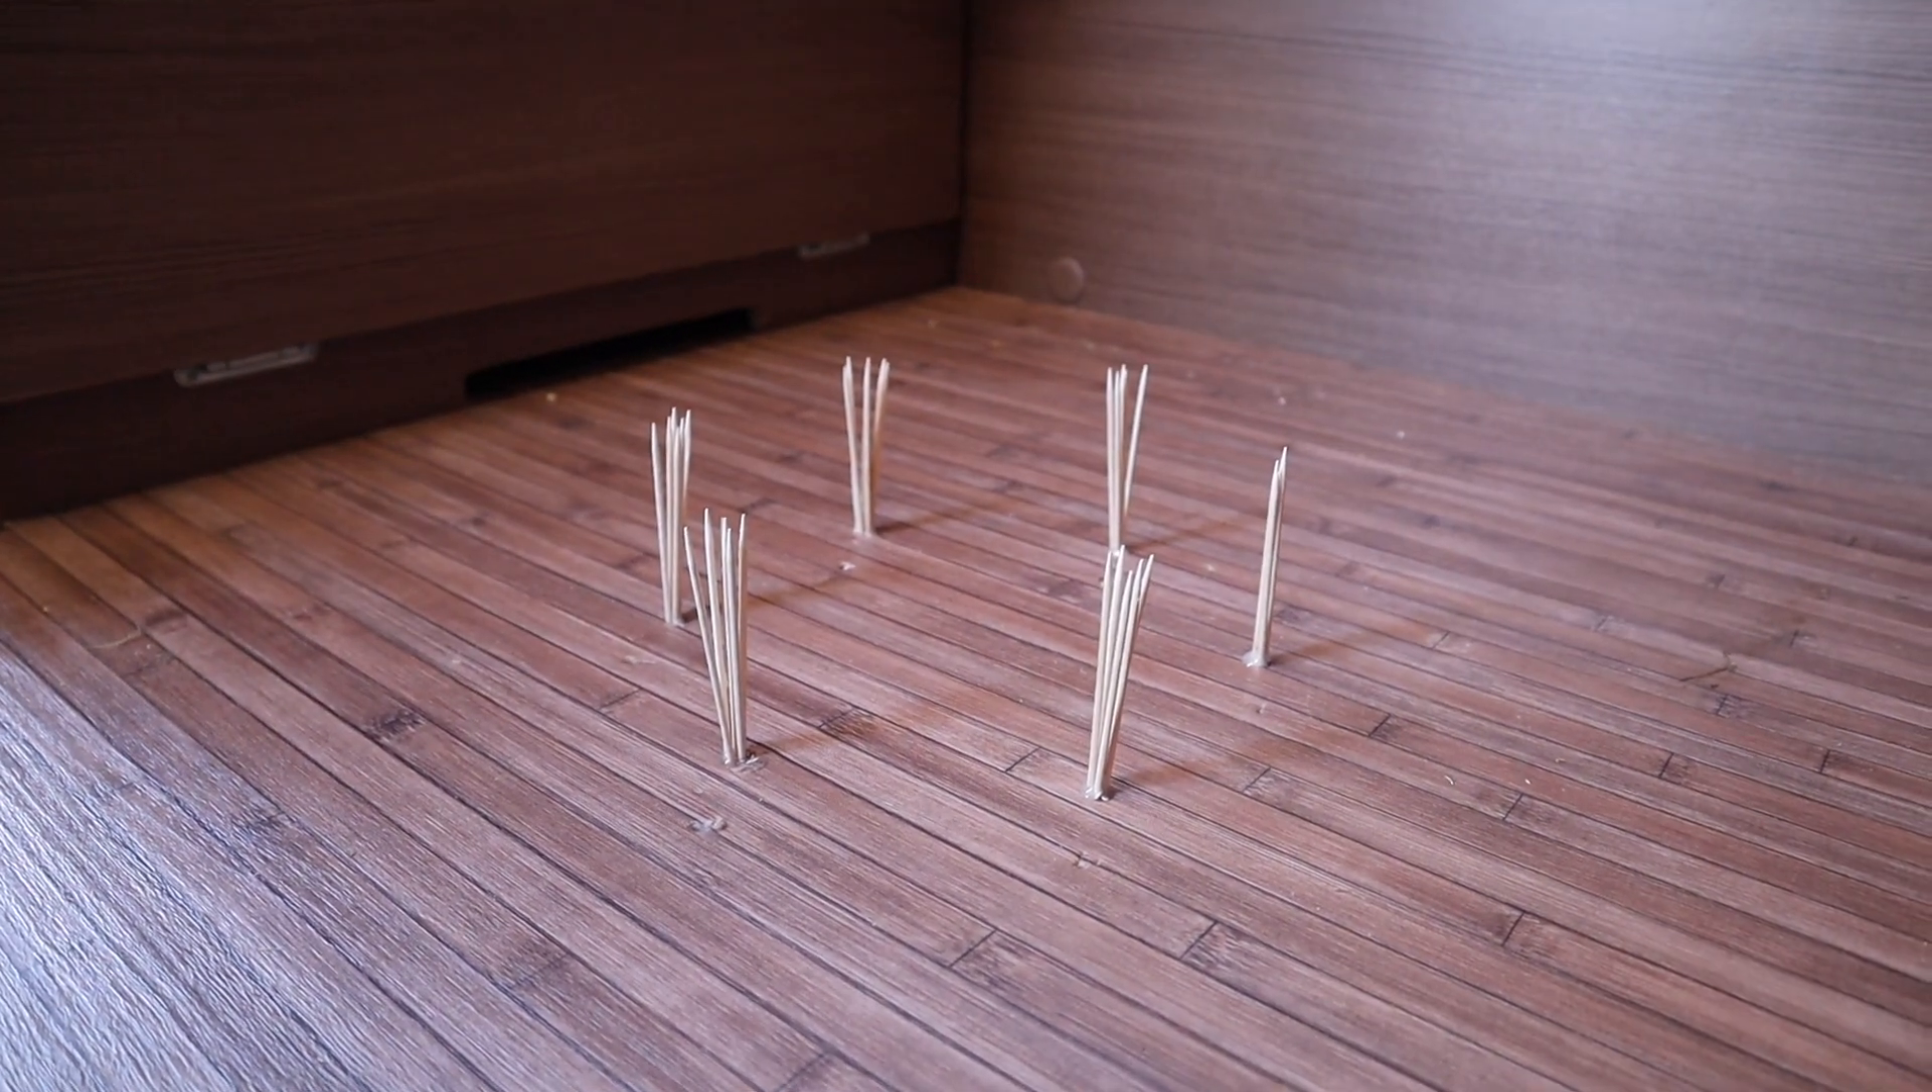That is all six holes filled with glue and cocktail sticks.